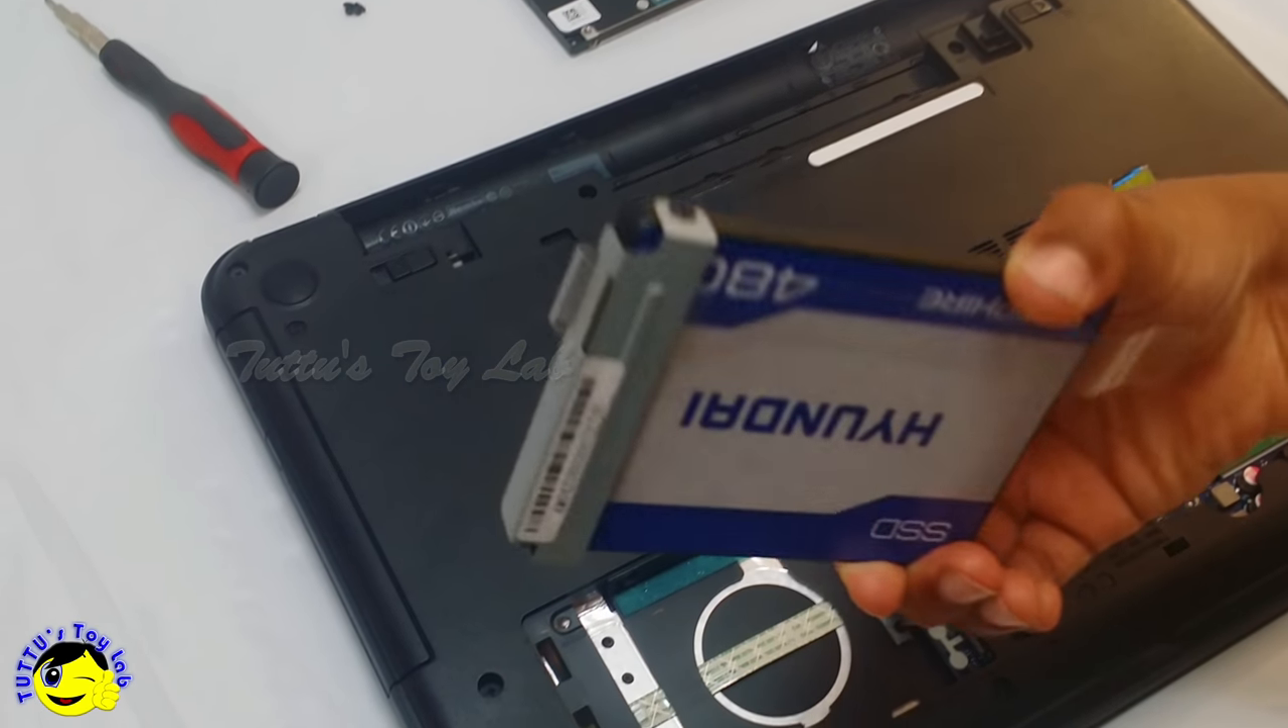The bracket is fixed in the SSD.